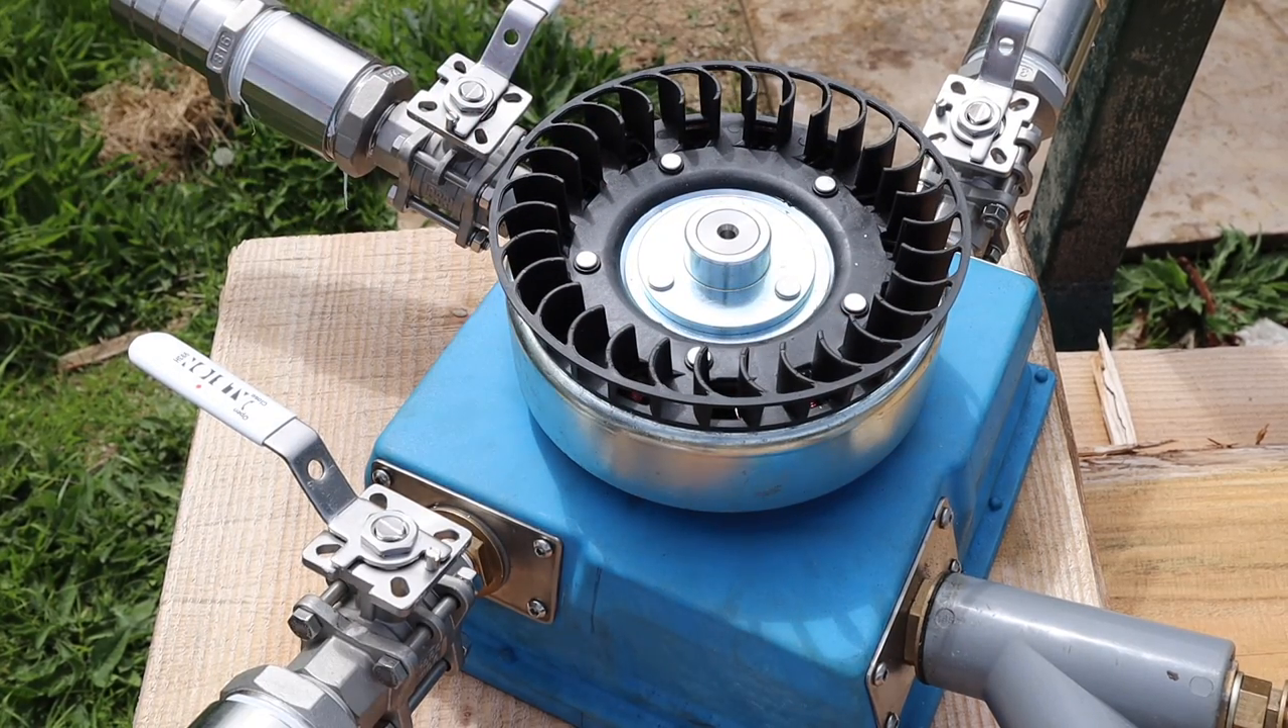That's the turbine assembled.